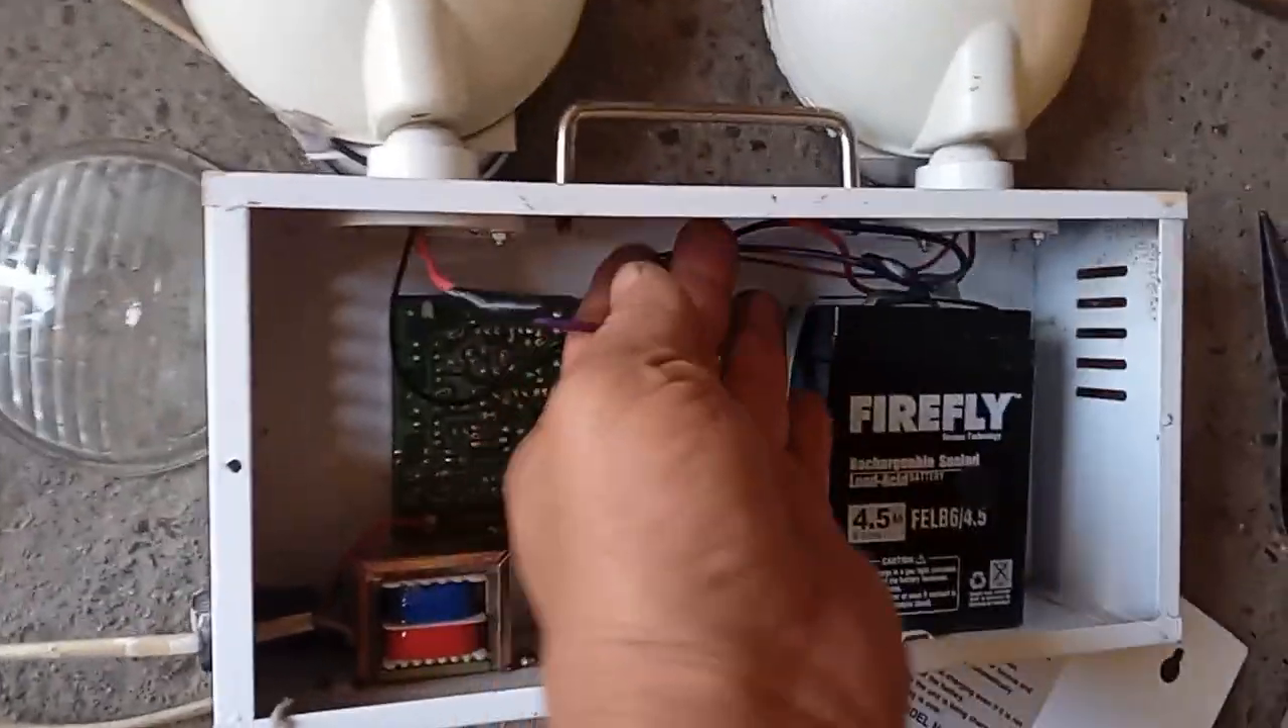Ayan, nakalagay na natin yung ating battery.